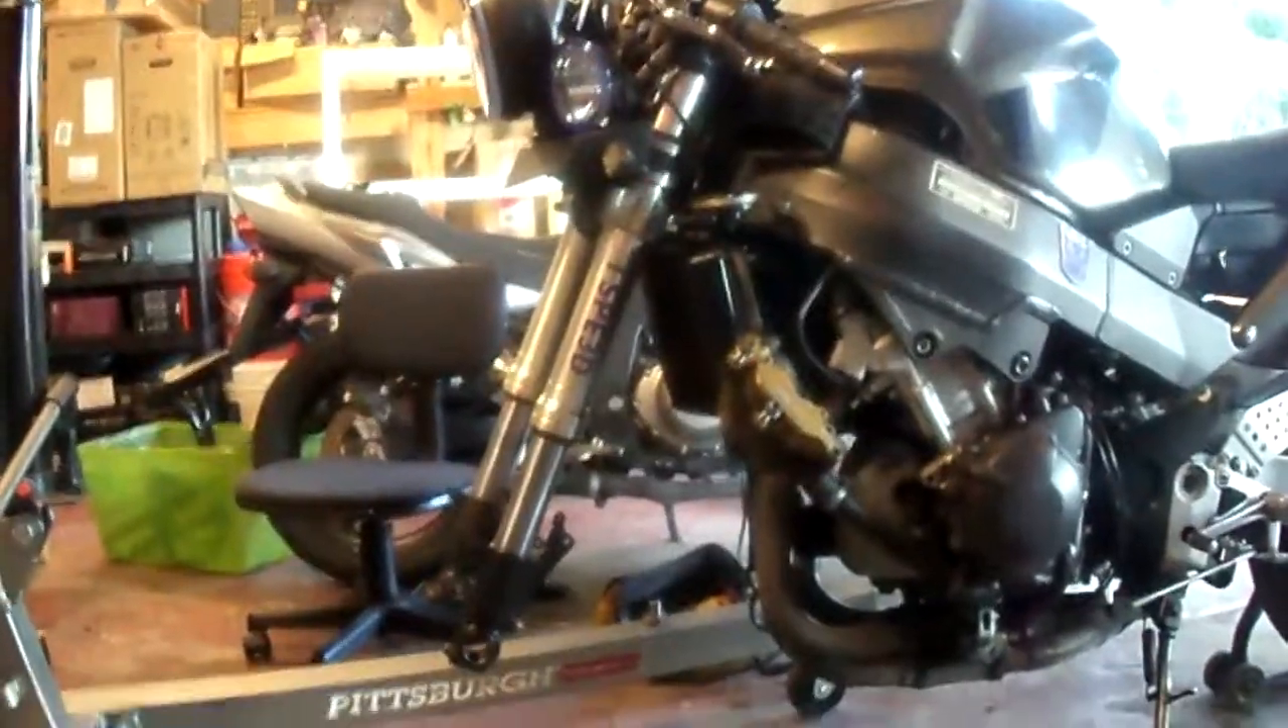Front forks back on.